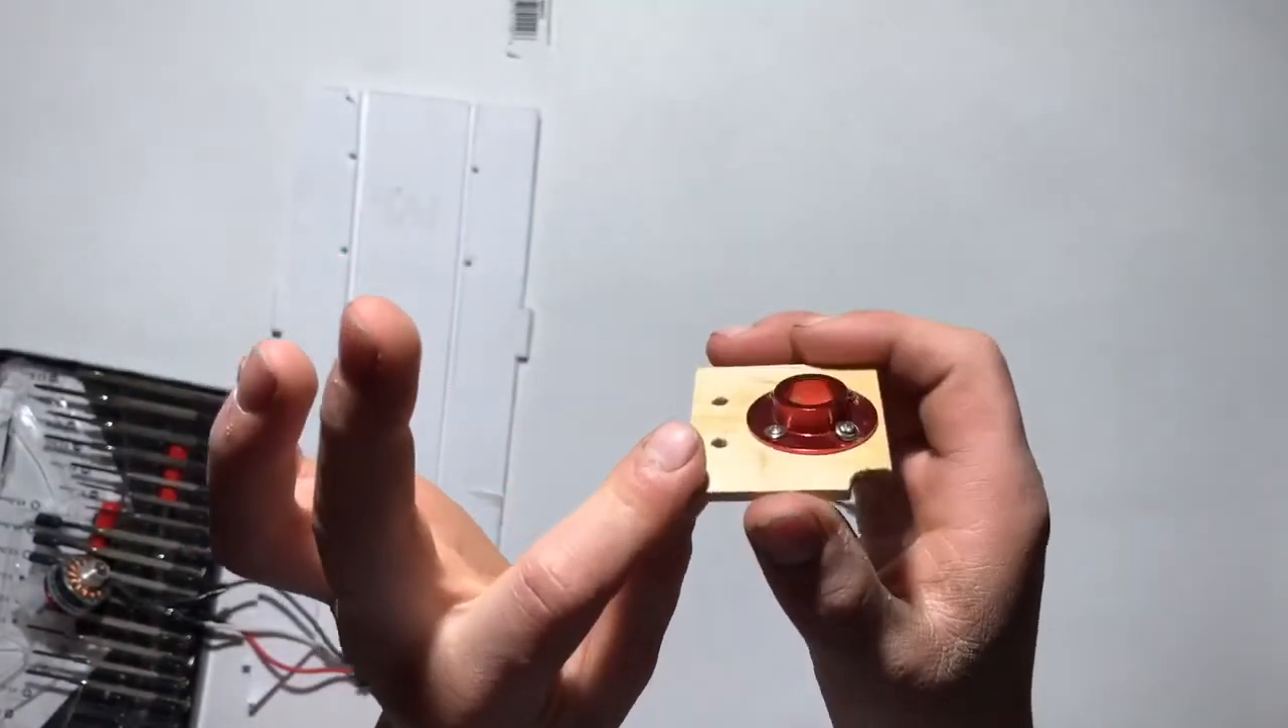So we have the base of the motor on to the wood.